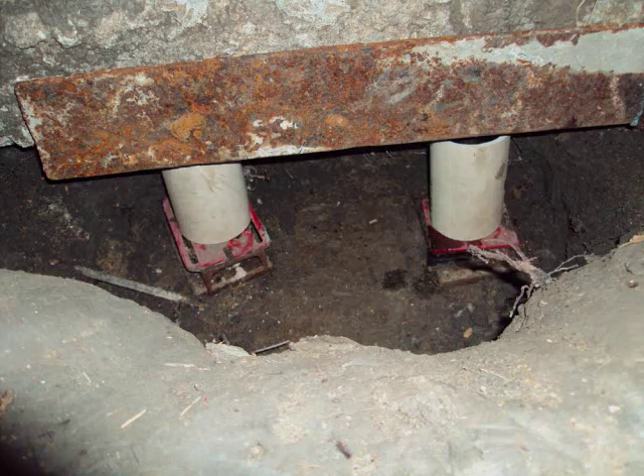When I got done, I put the PVC pipe around the jack so the mud wouldn't make them rust any worse.